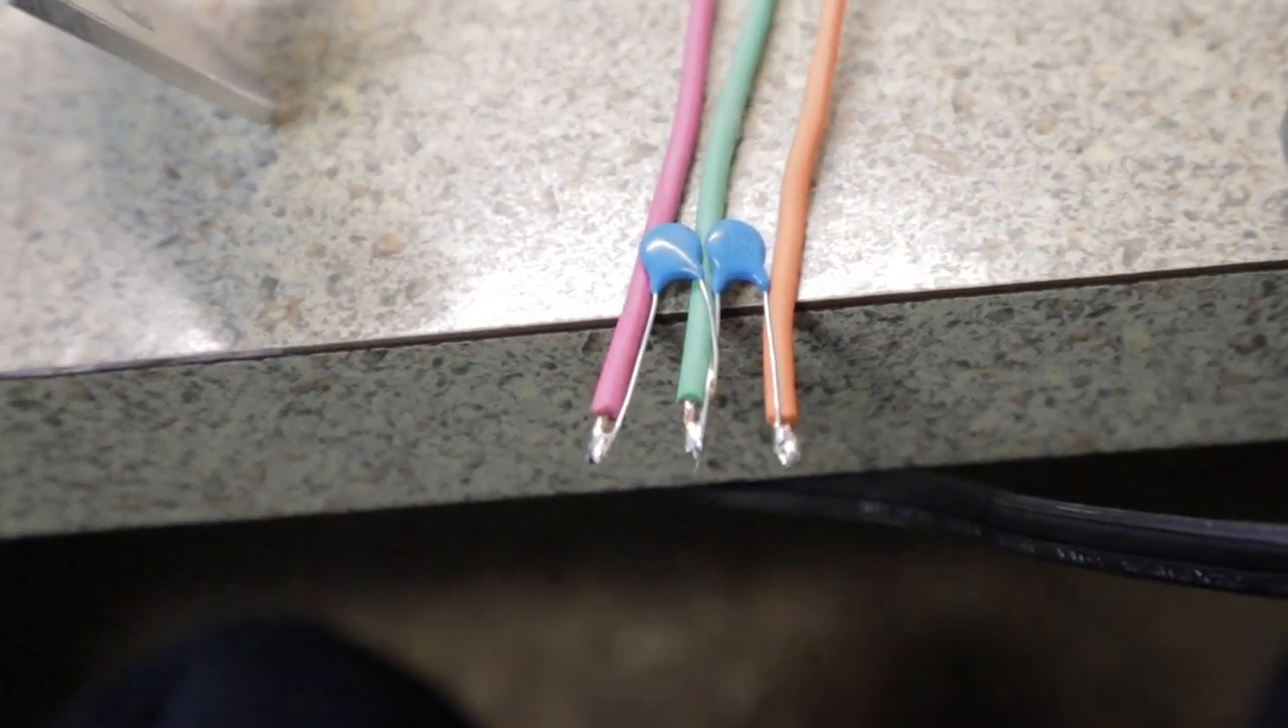You'll also notice that I have two capacitors soldered on and this is an important part that's why I wanted to show it close up here.